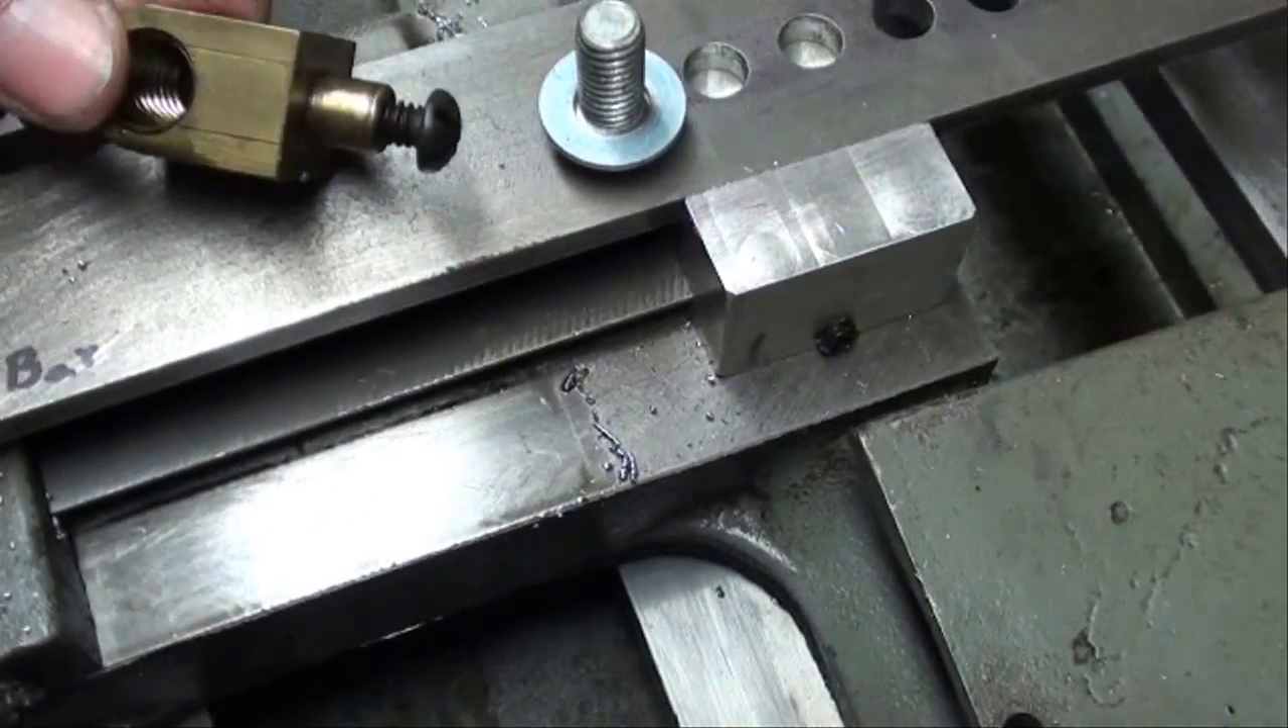You have to remove the brass nut that controls the cross-feed. So that is removed and laid off to the side.